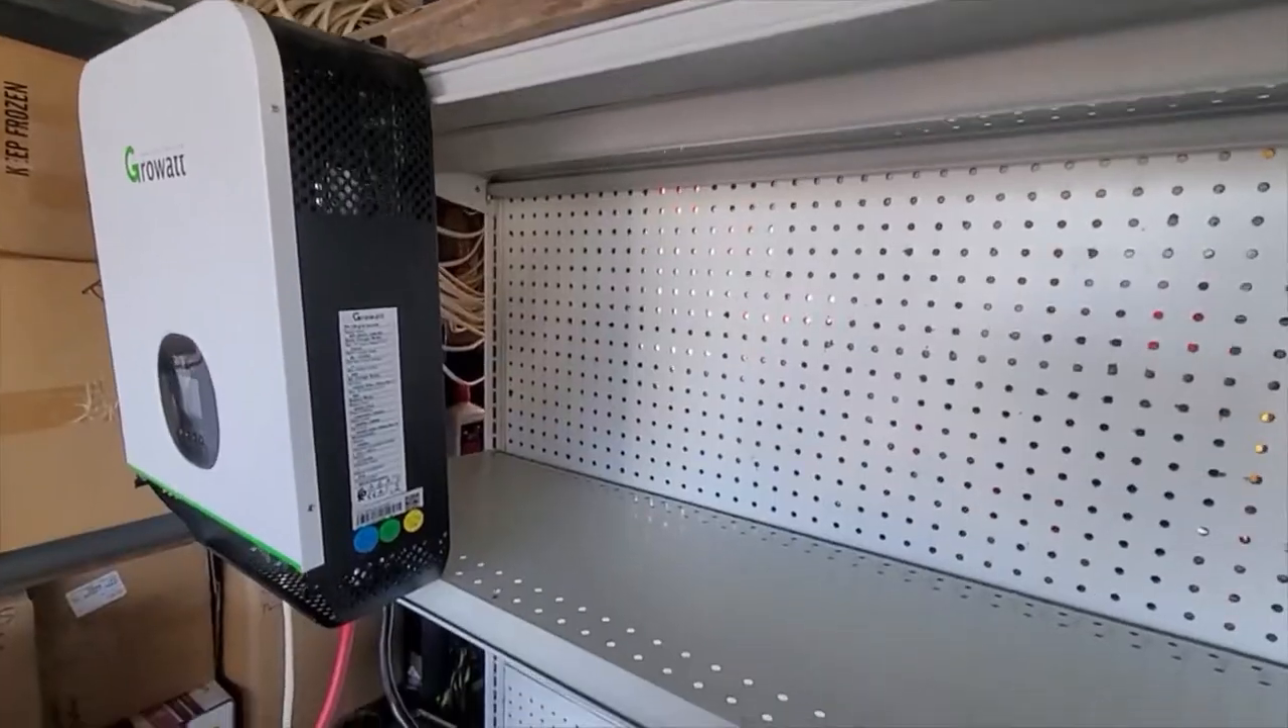And just like that the shelf is in and this will probably become my testing bed for at least the next little foreseeable future.